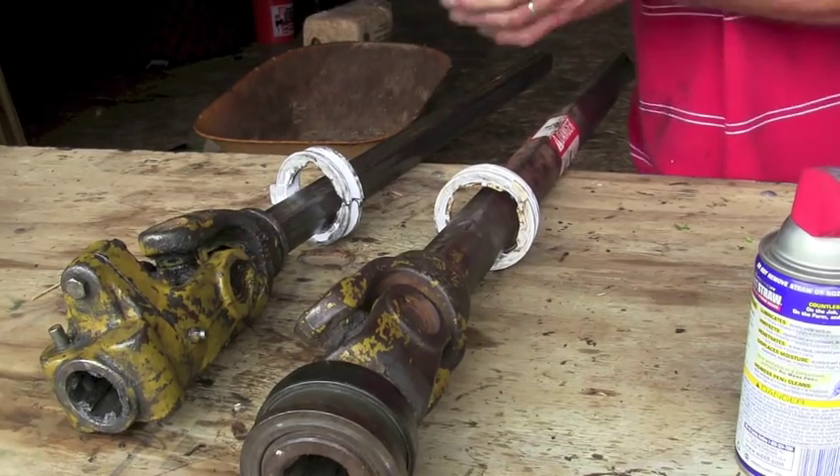Okay, we have both halves of the PTO shafts apart and on the workbench.